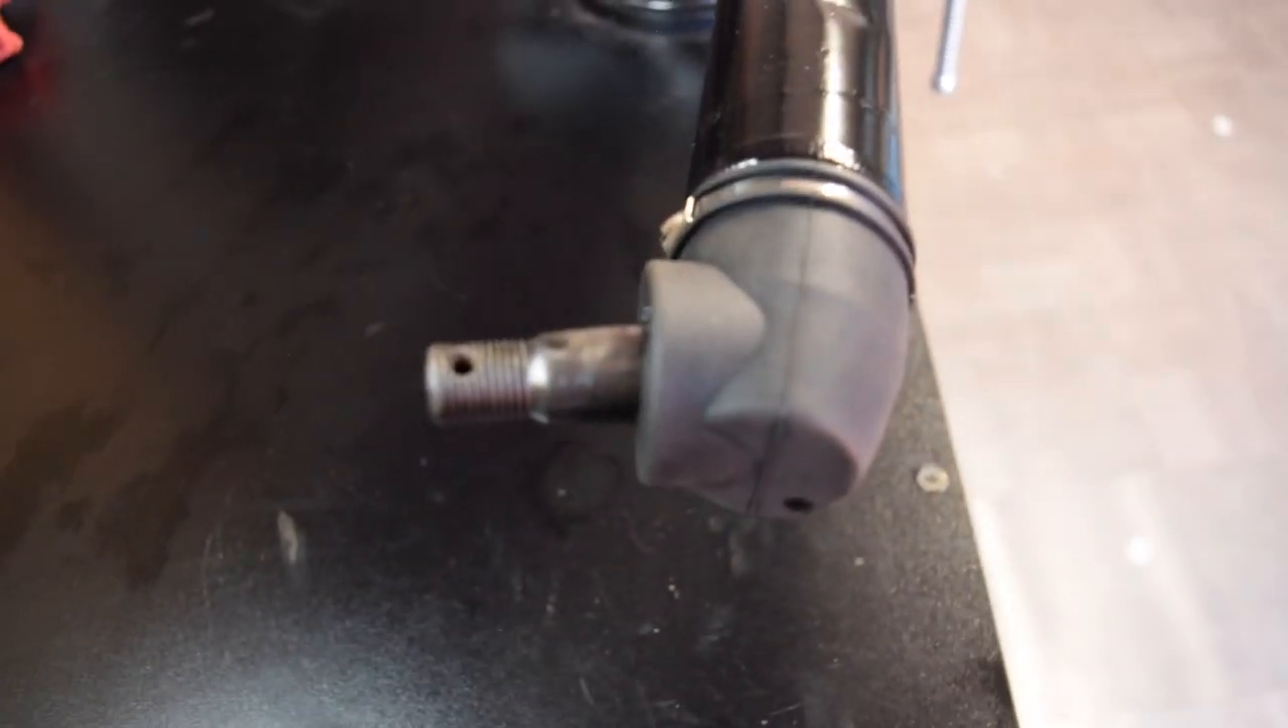Okay, so the boot is now on.